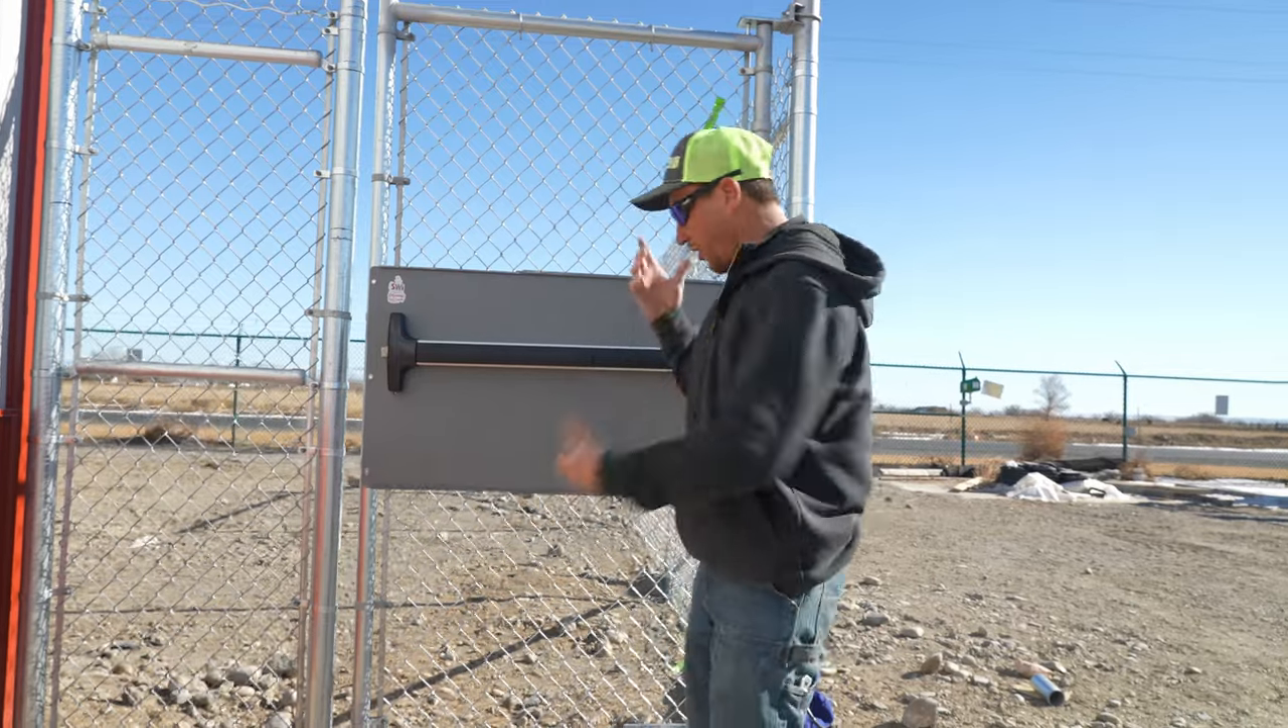All right, so now we've got our gate in the field and our gate is hung.